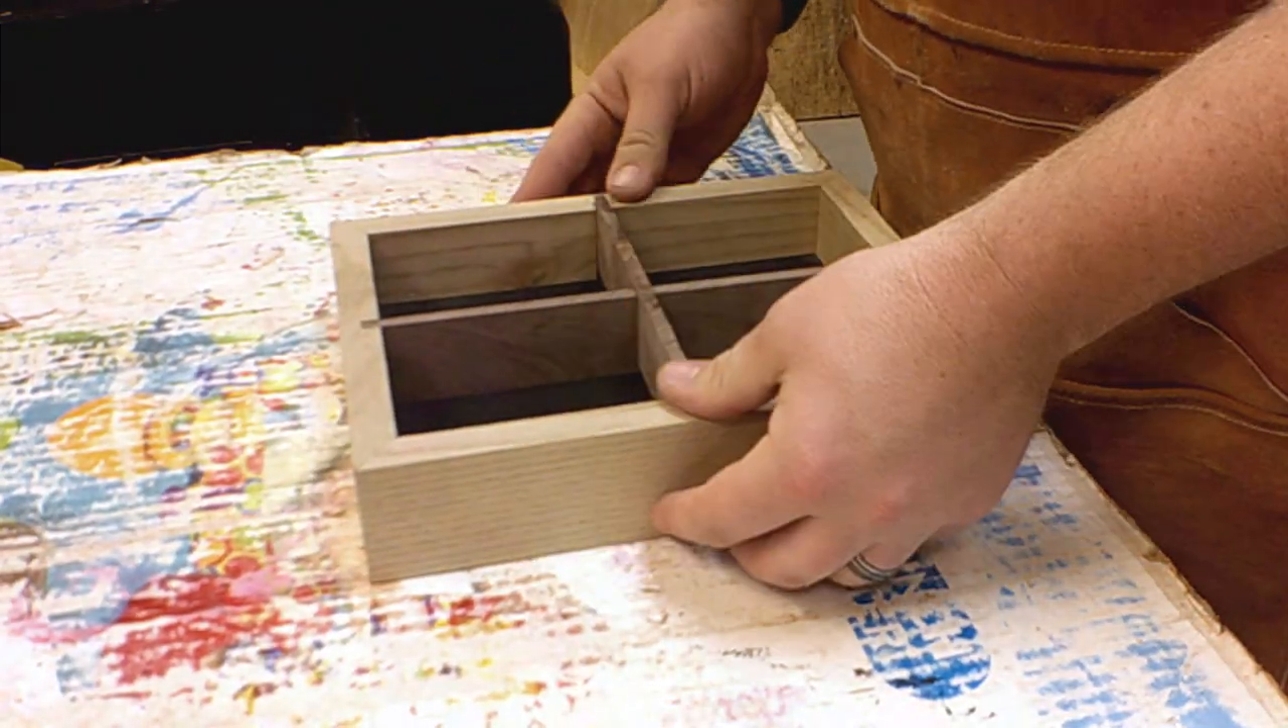These dividers fit nicely.